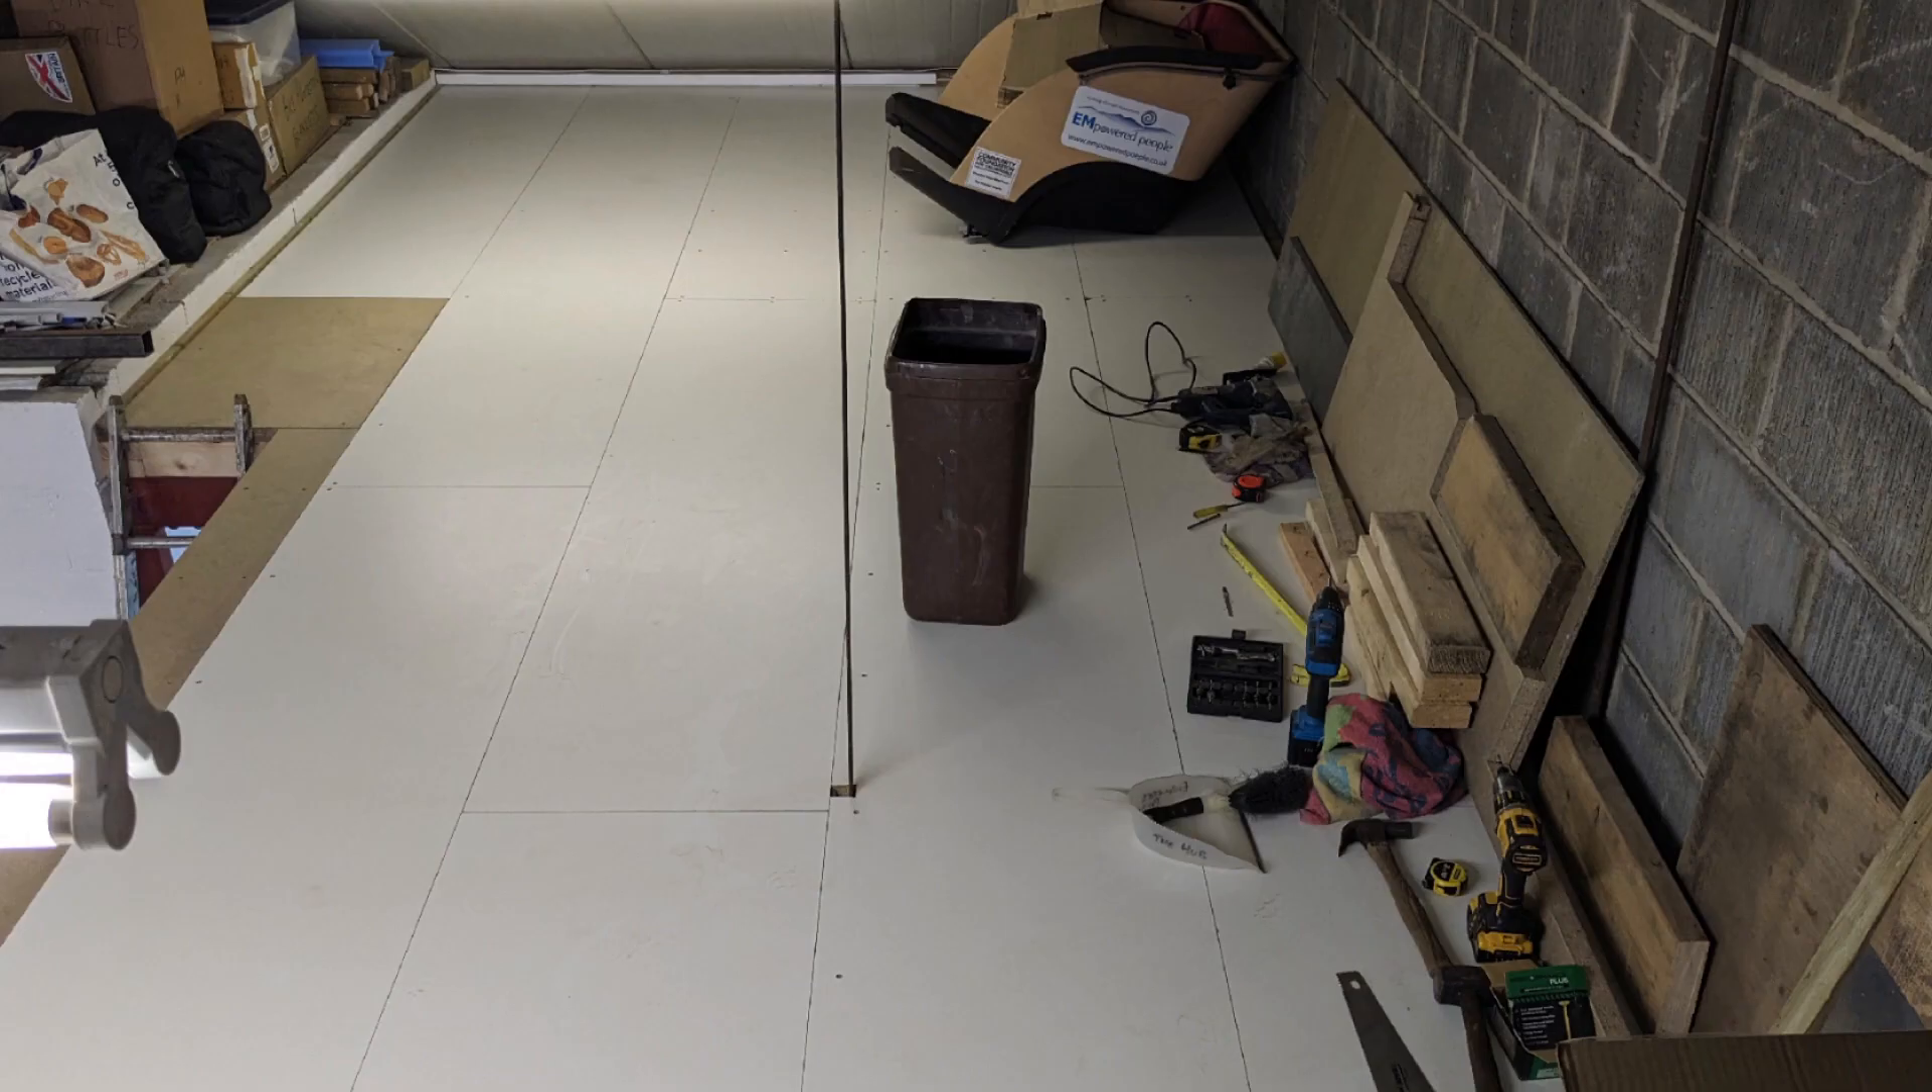They've fitted all the floor in and it looks beautiful, it's a tremendous job what they've done.